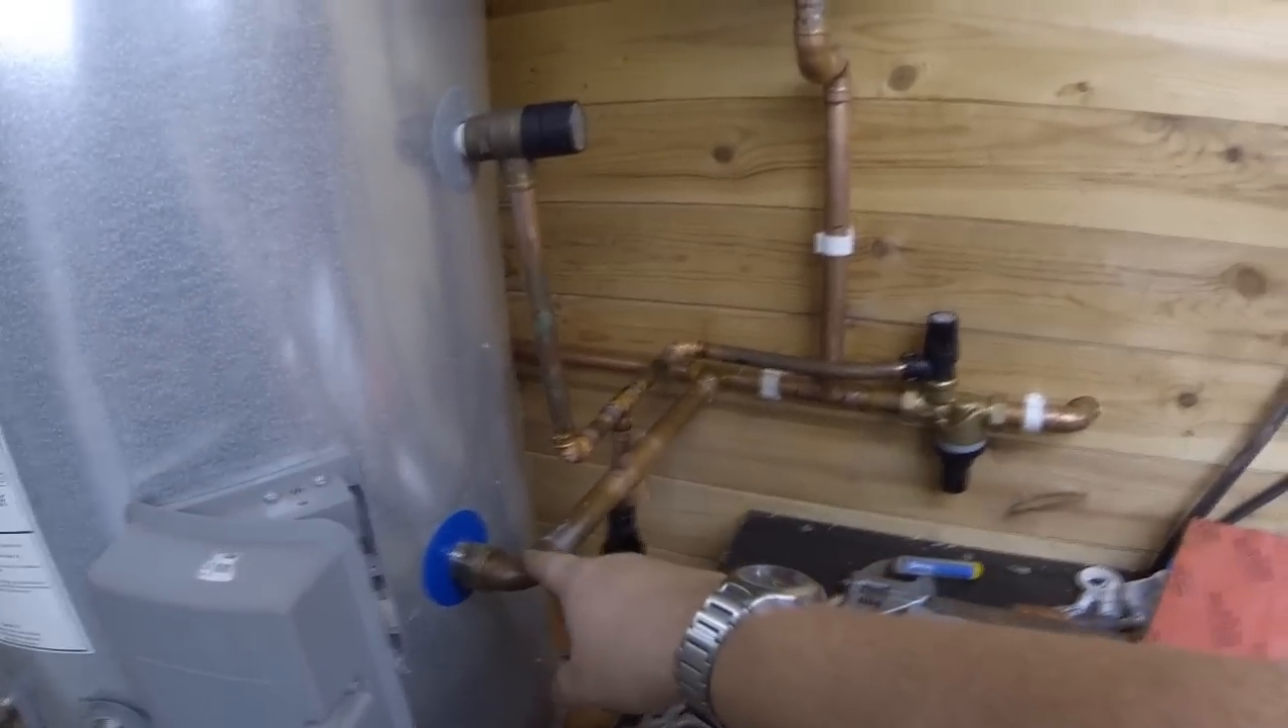So the cold water feed is in, as you can see. Goes into the bottom of the tank.